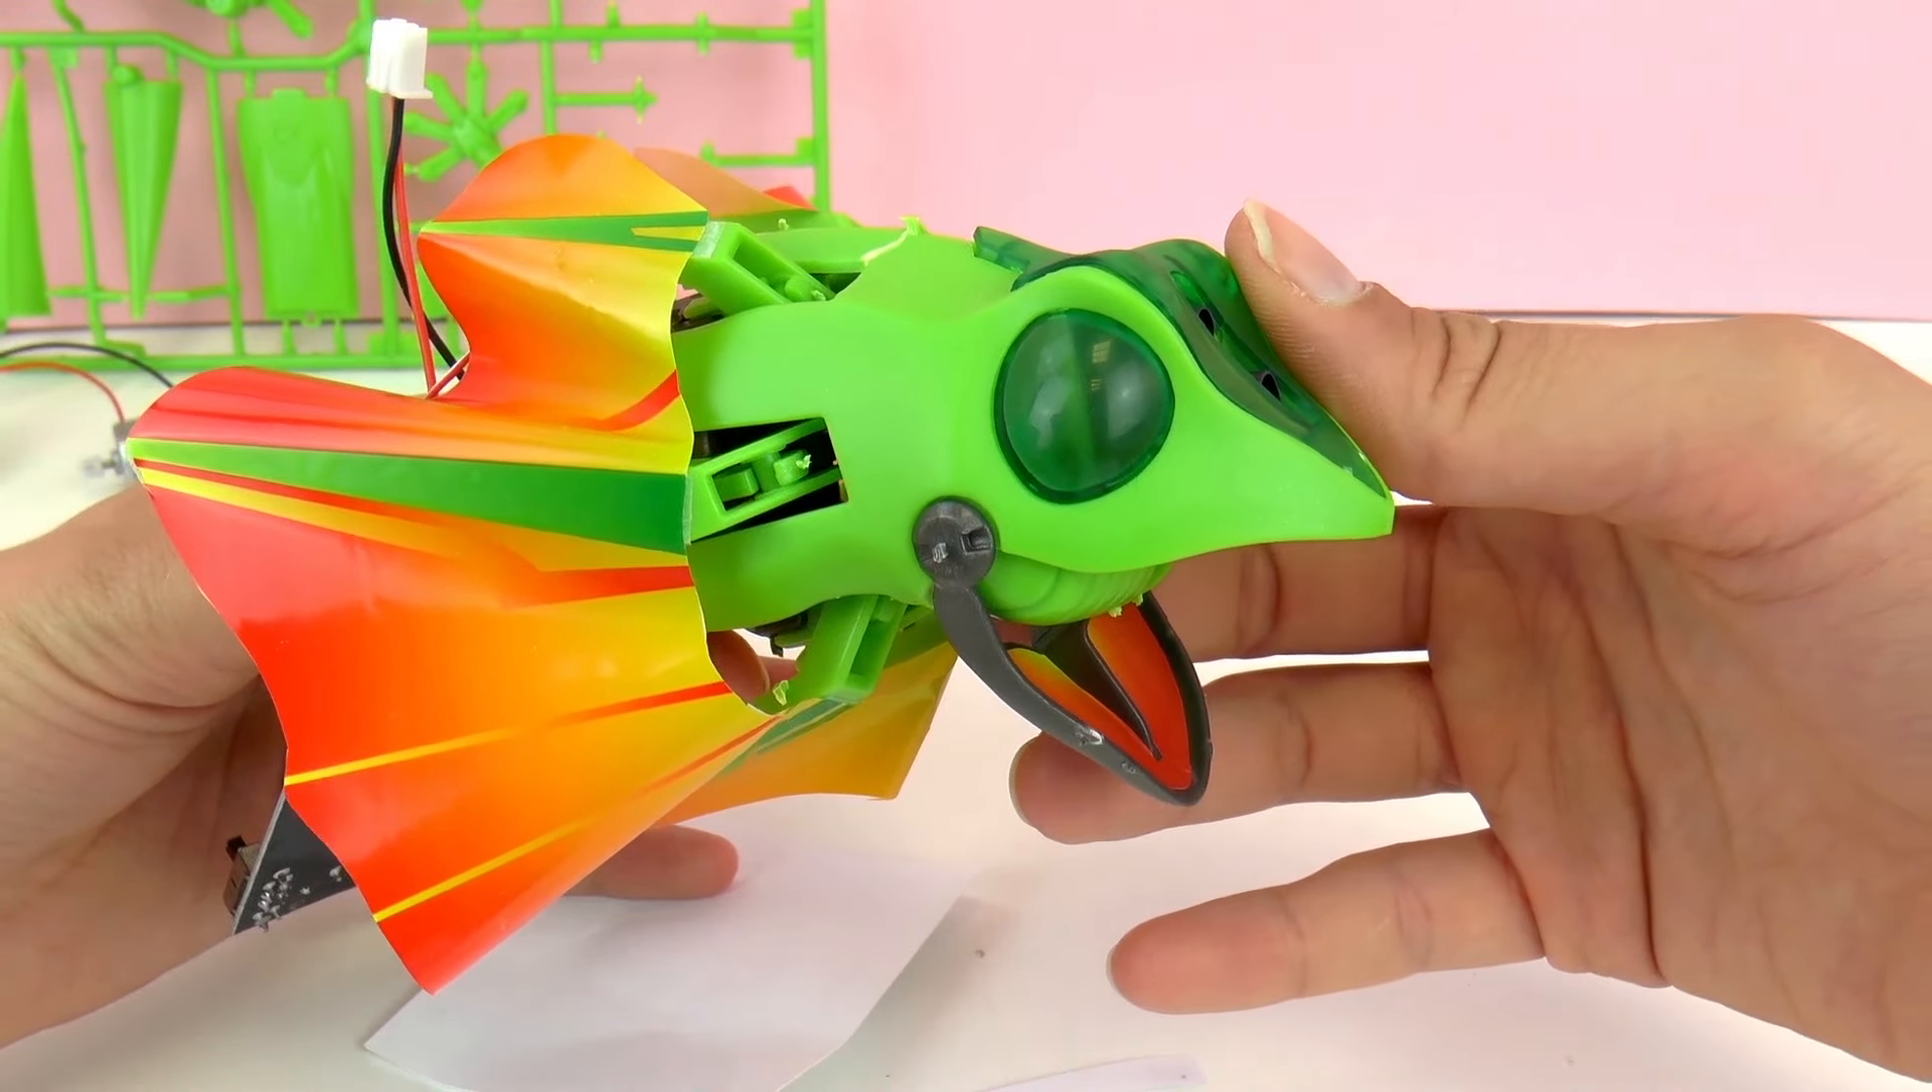Zo, ik heb nu de kop van de hagedis in elkaar gezet.